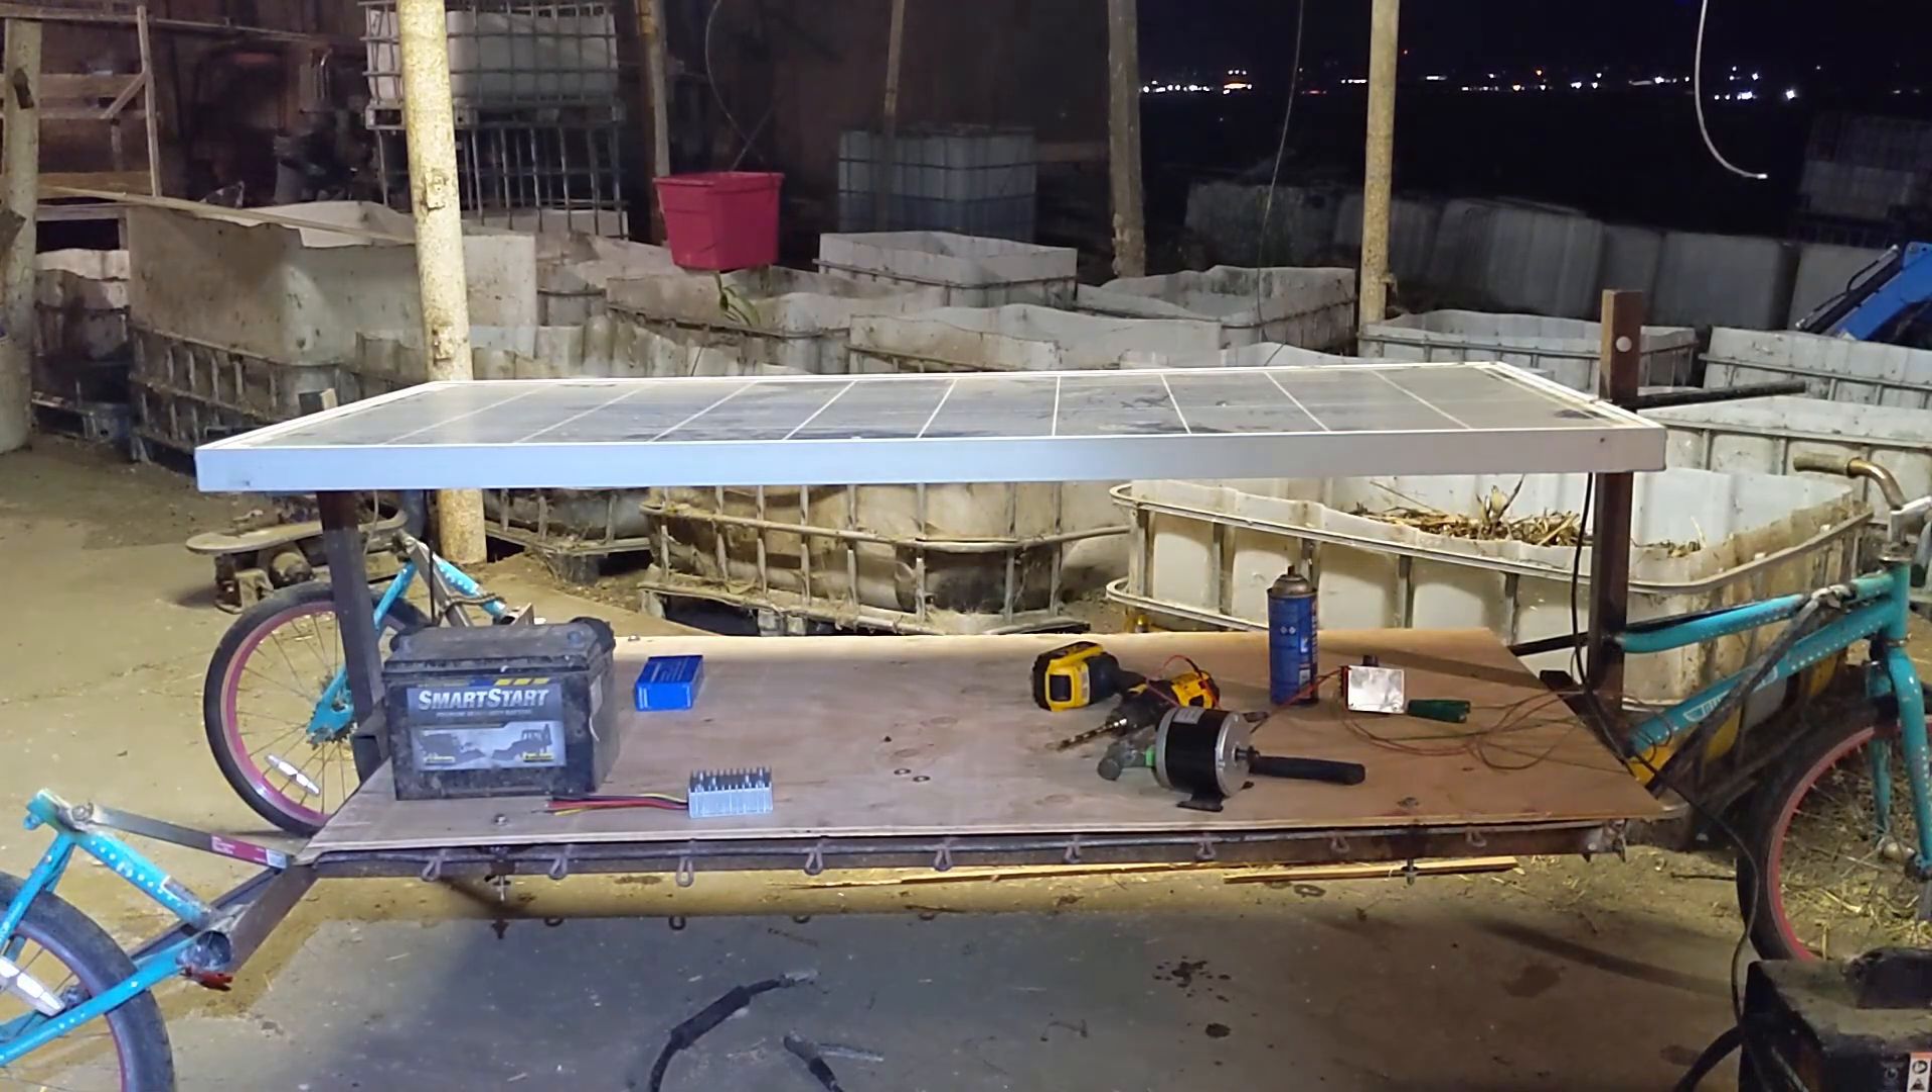Finally got the solar panel installed.